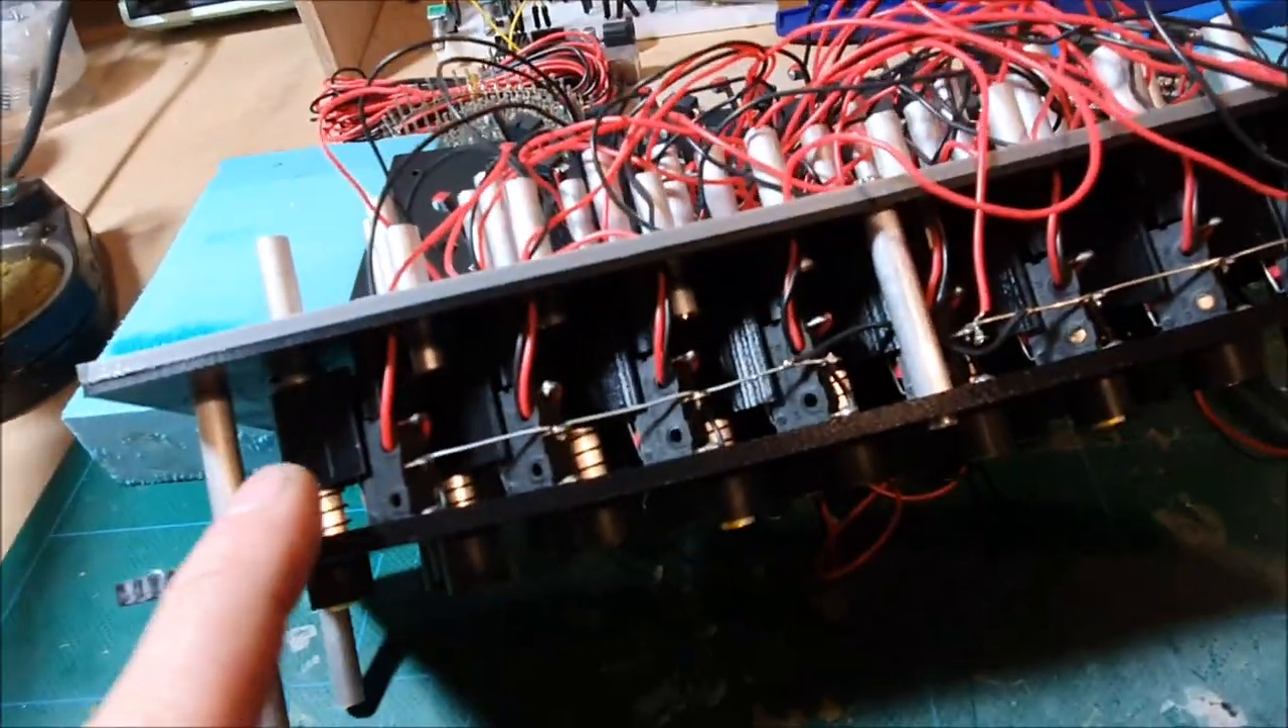Hopefully we can see those and in this first version of the keyboard I've hand wired all of these micro switches.